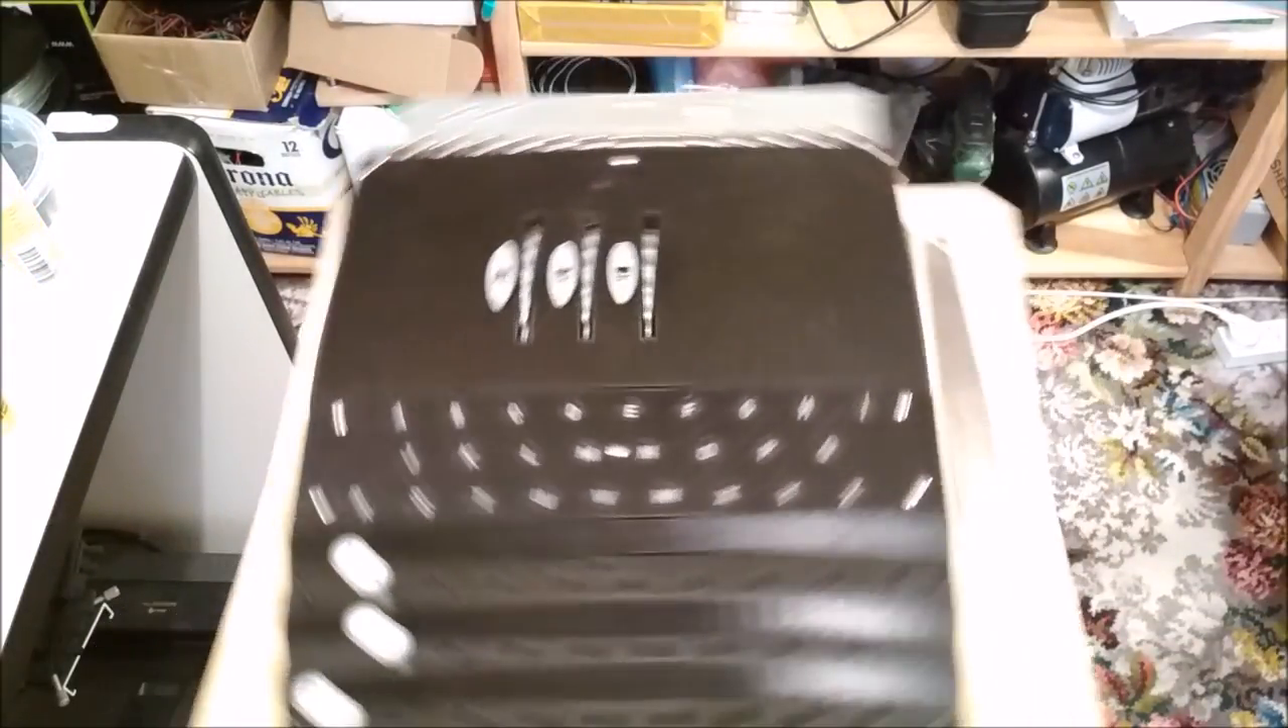You can see what the machine is going to look like now. It's more or less complete. It just needs a little bit of finessing, as well as all the keys and the wiring and everything else, of course.